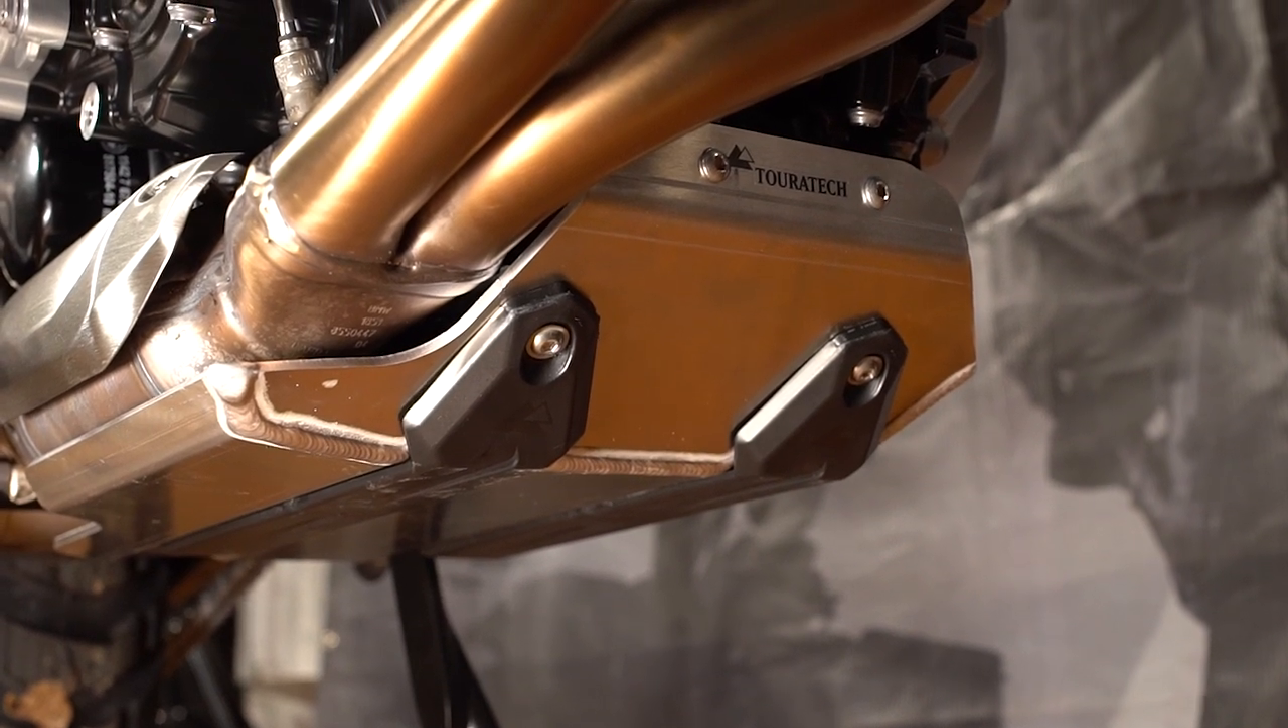Okay, the skid plate is installed.